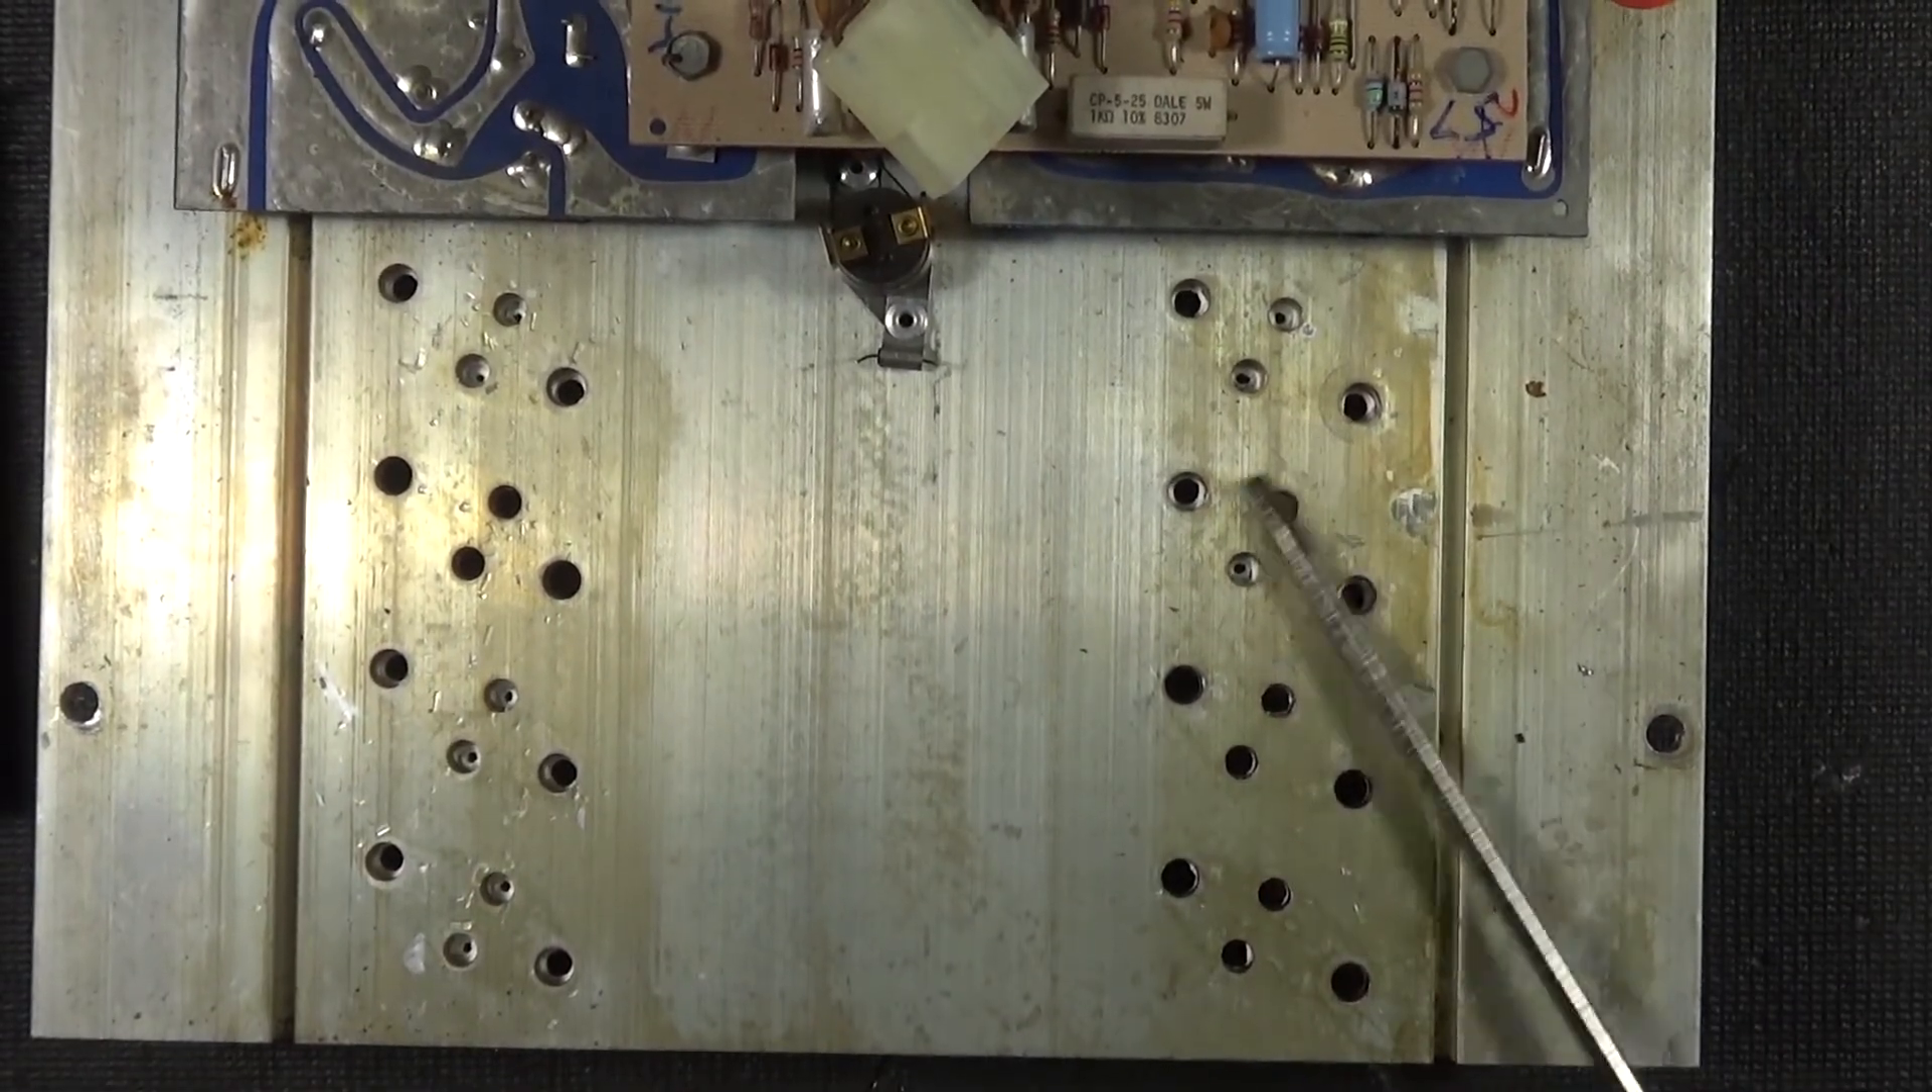The board has been freed, and if you notice, where'd all the transistors go?